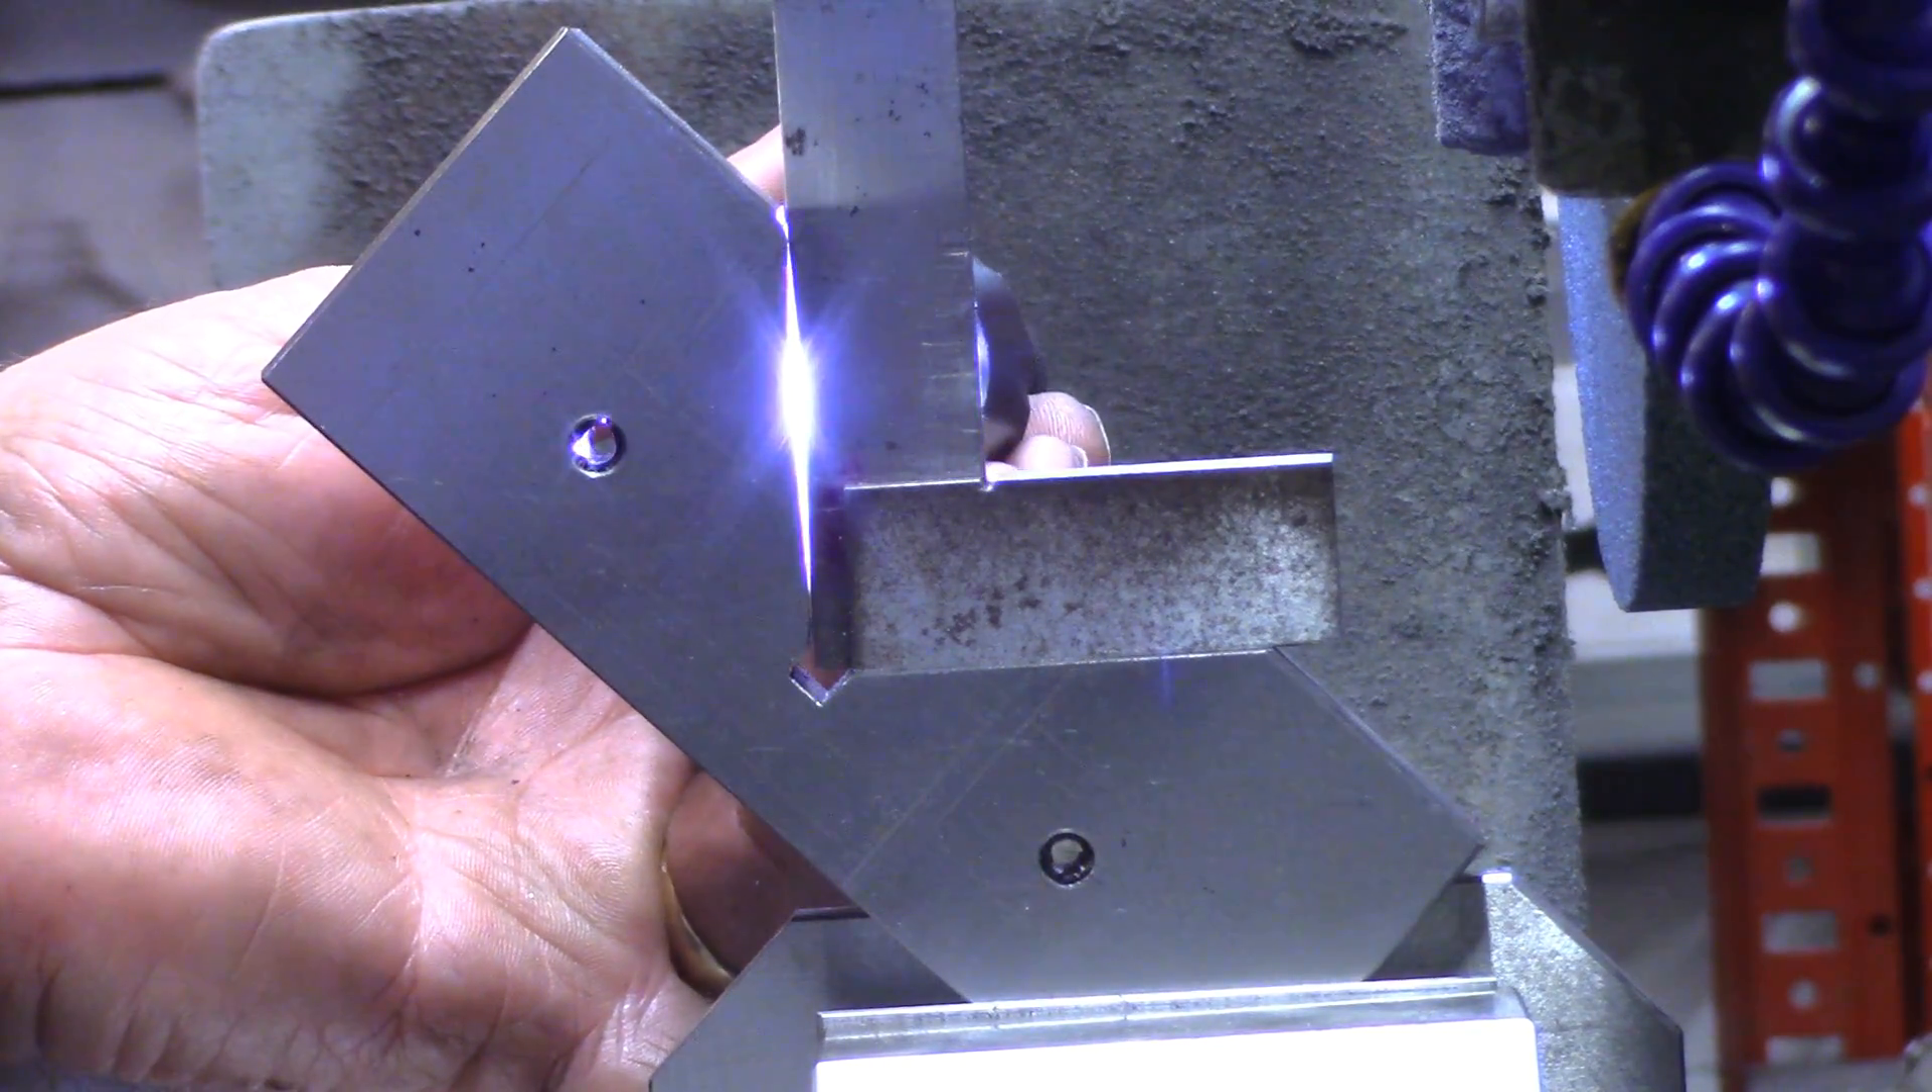There is a little light coming out on the edge up here.